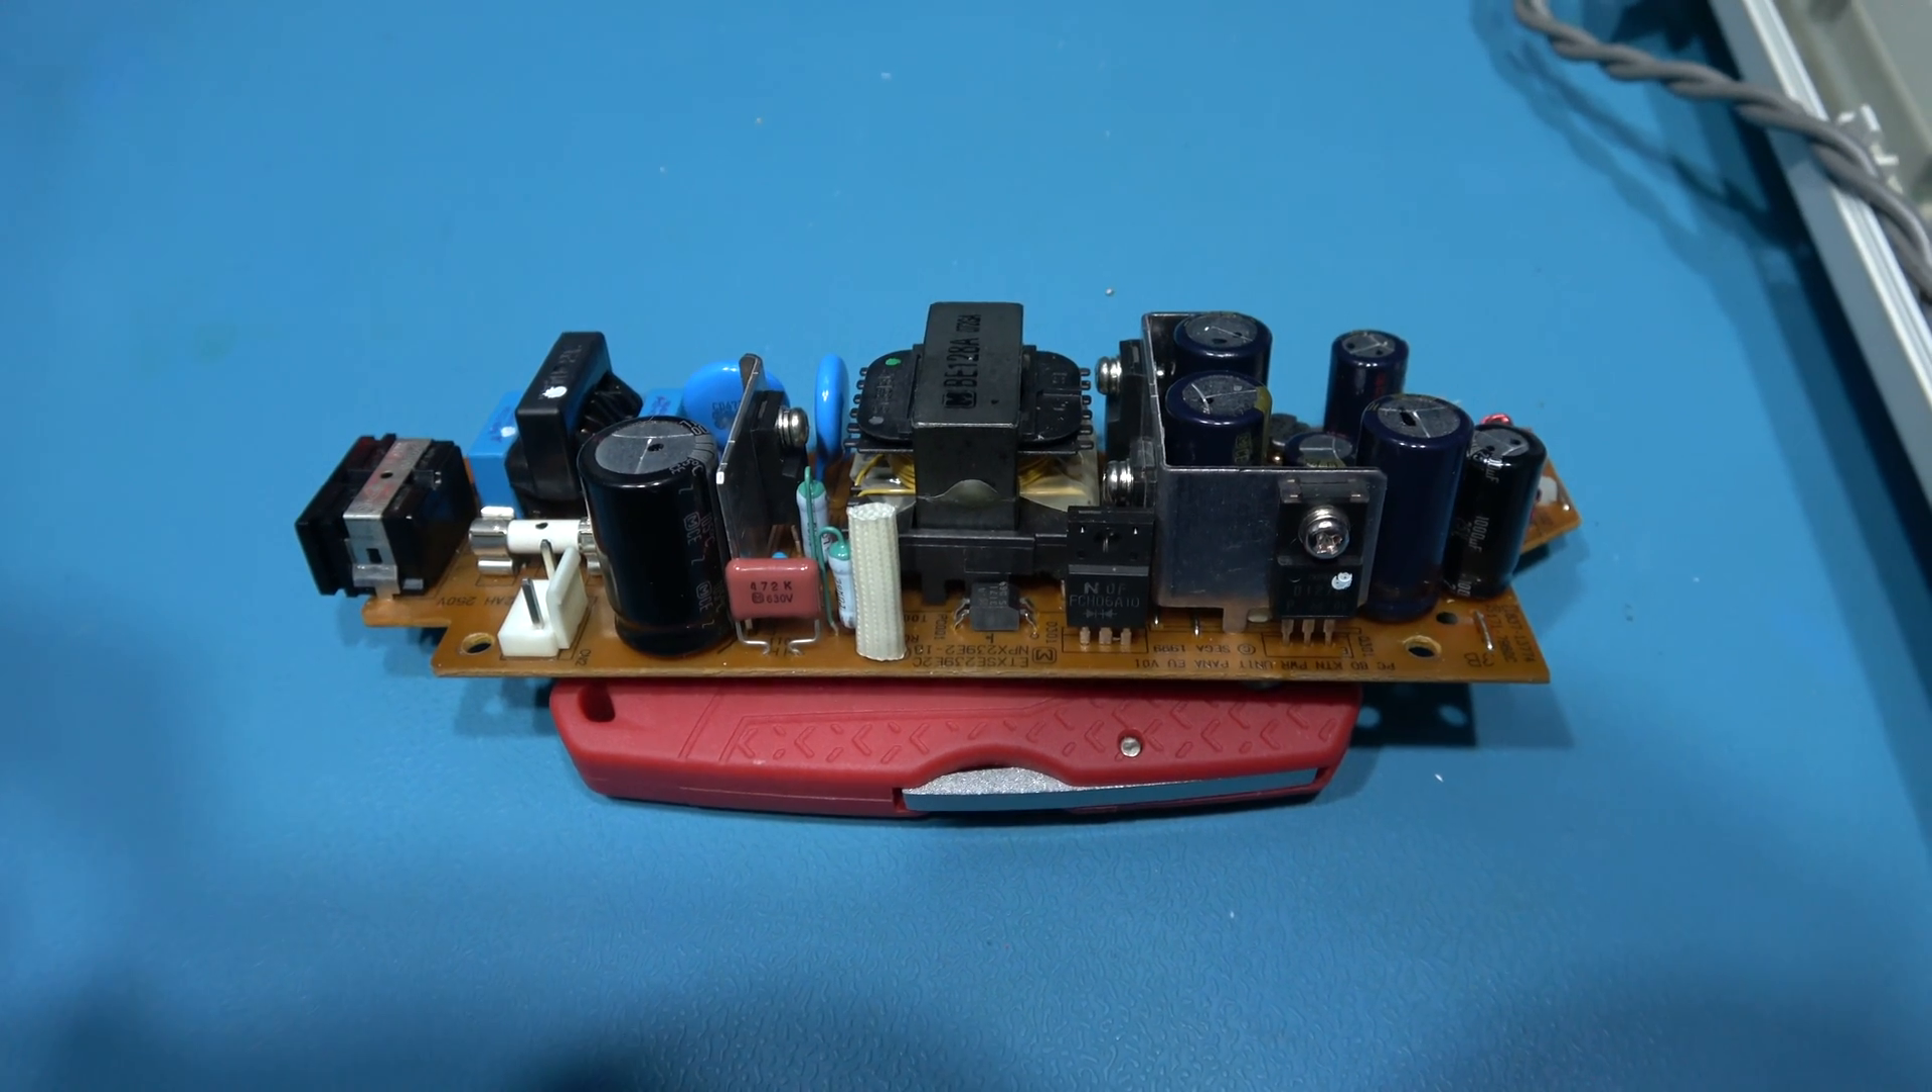And as you can see, I've got the Dreamcast power supply out.